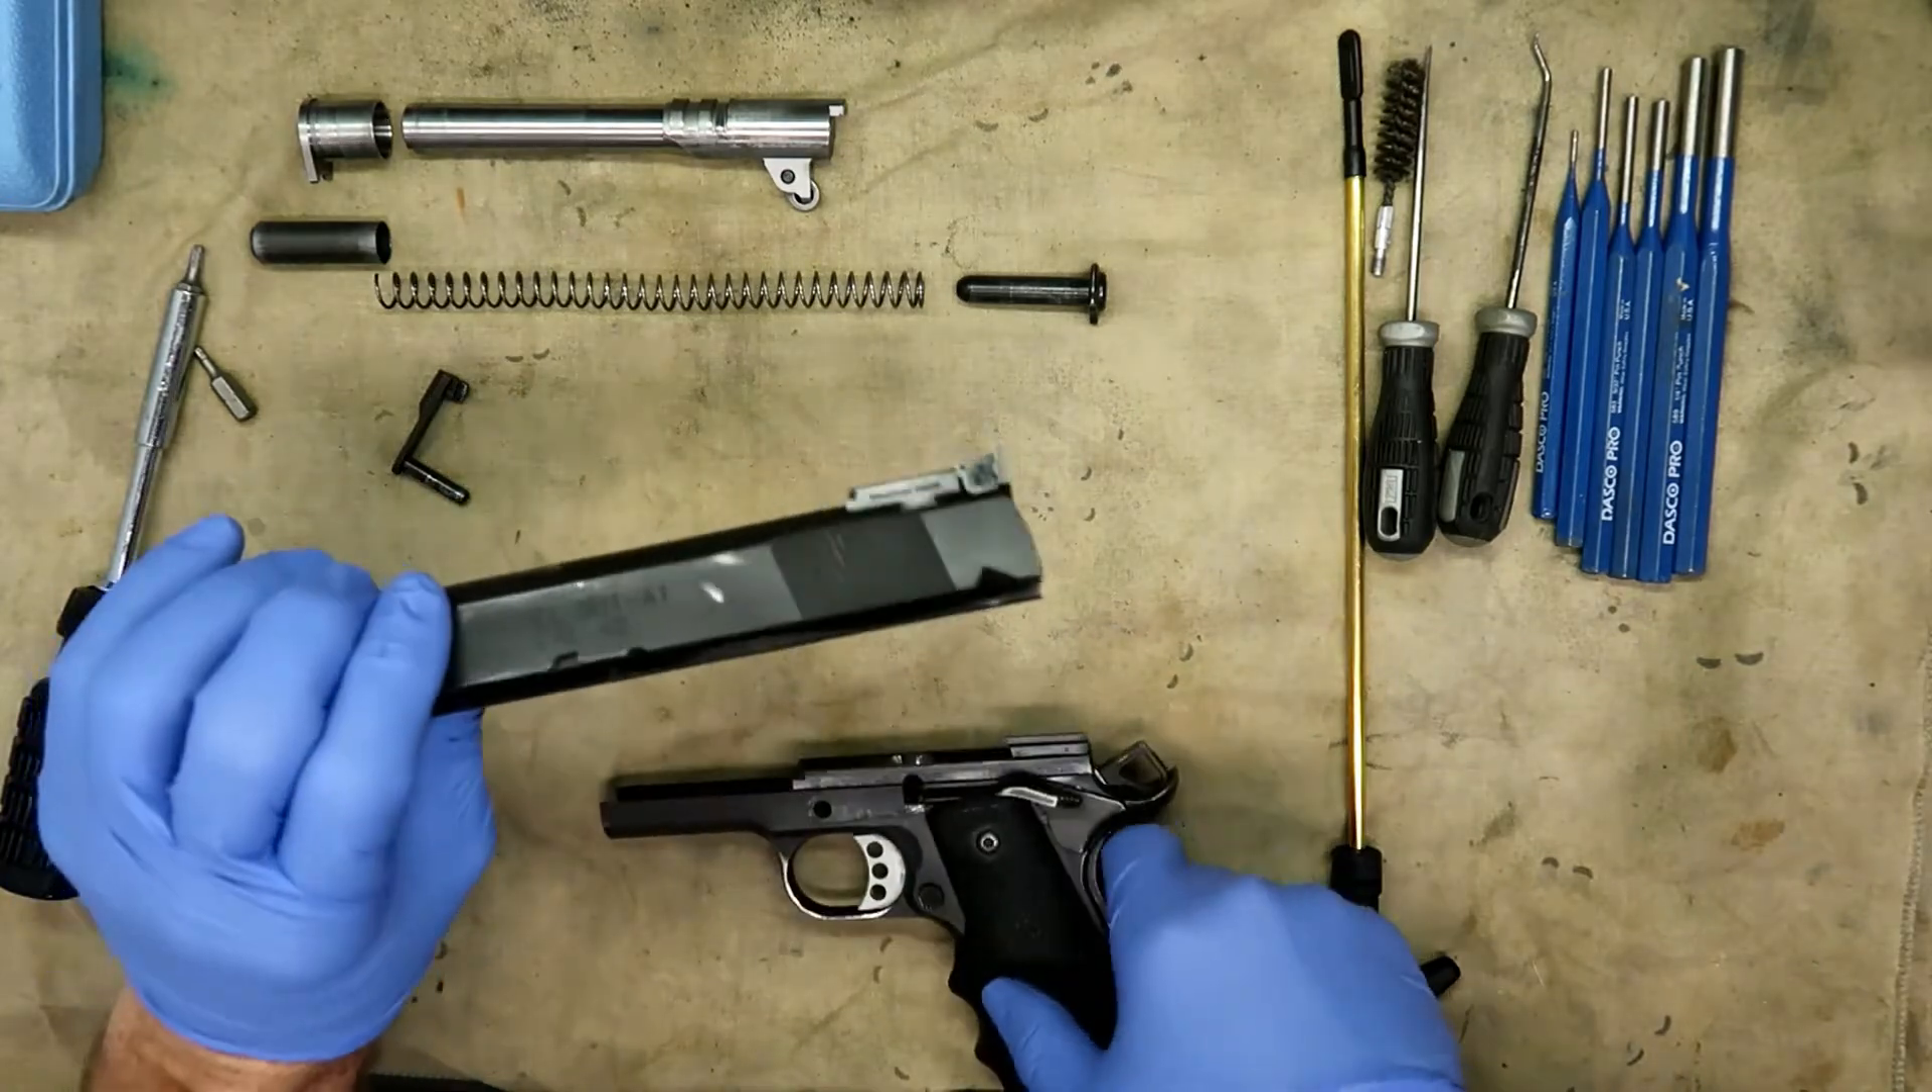You've got the slide down and taken off.